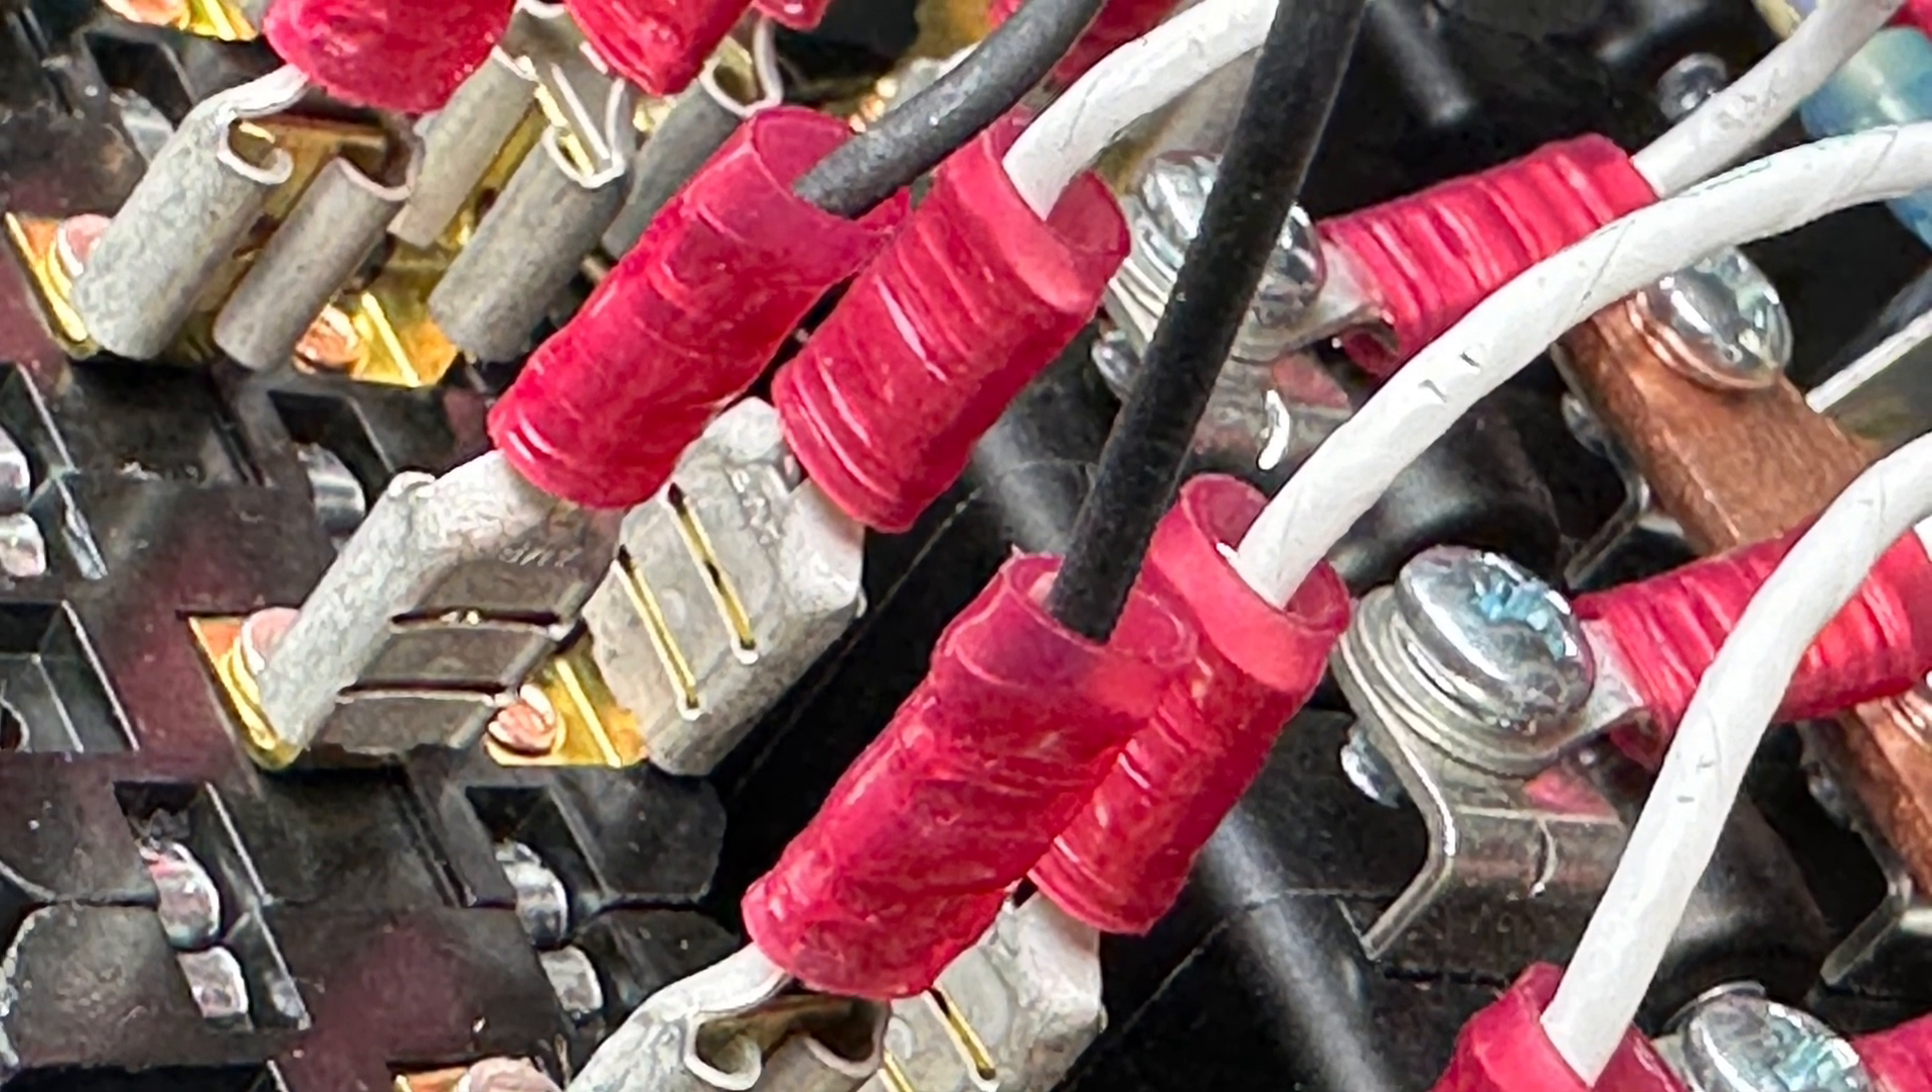Here we see the two black wires going into the fast-on terminals for fuel pump one and fuel pump two, the power to them.